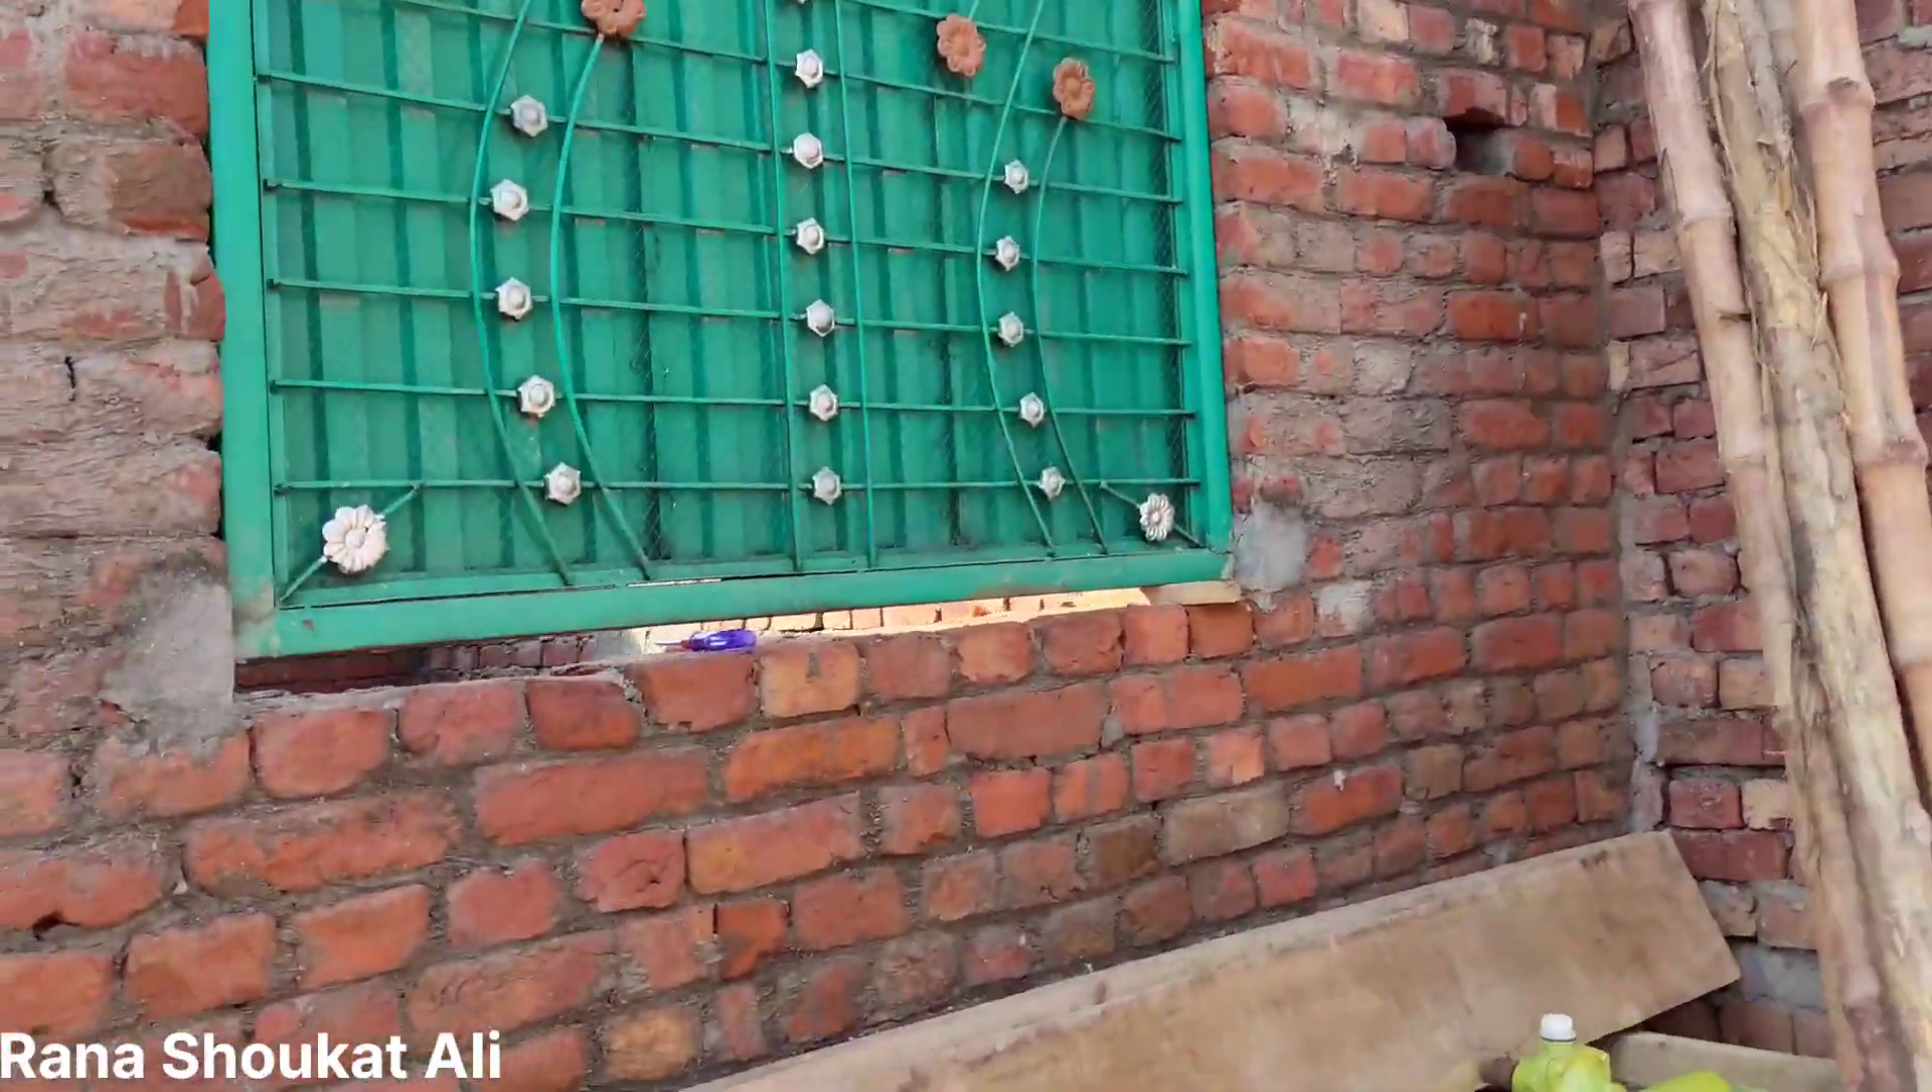یہ والی جو کھڑکی ہے یہ لگ گئی تھی۔